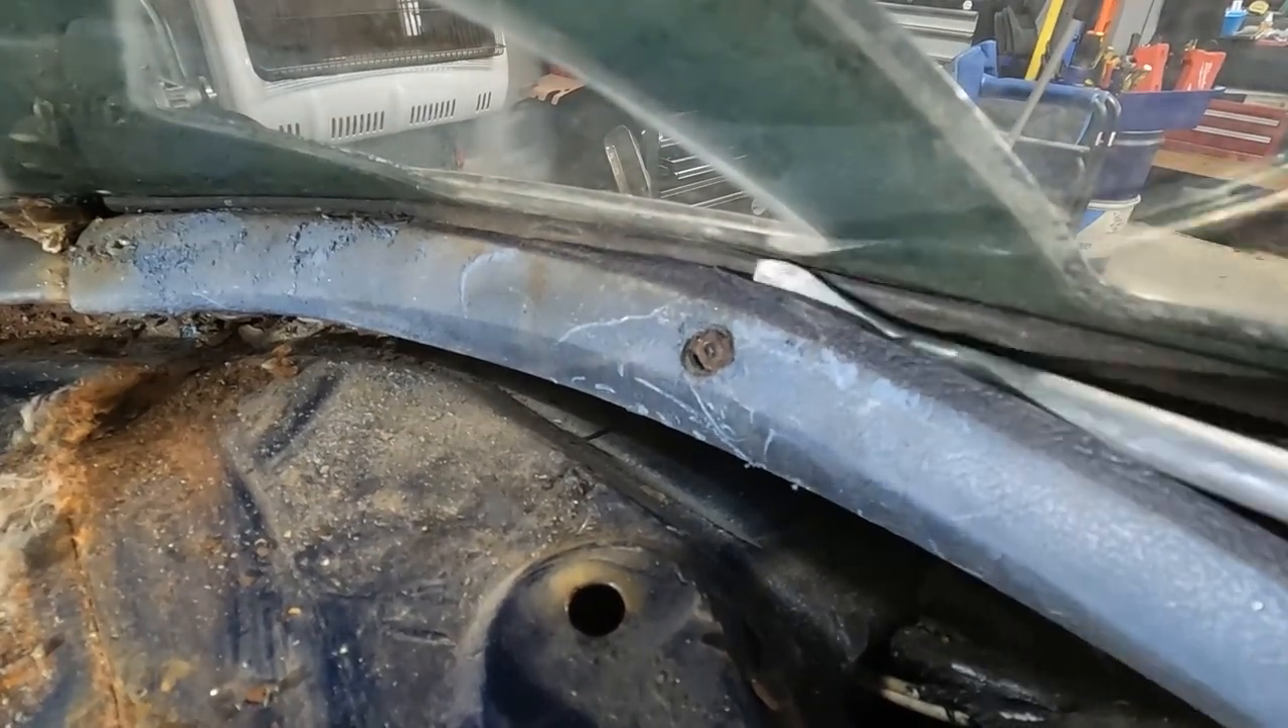No, no, we still got to get this screw out. We got to get the screw out still.